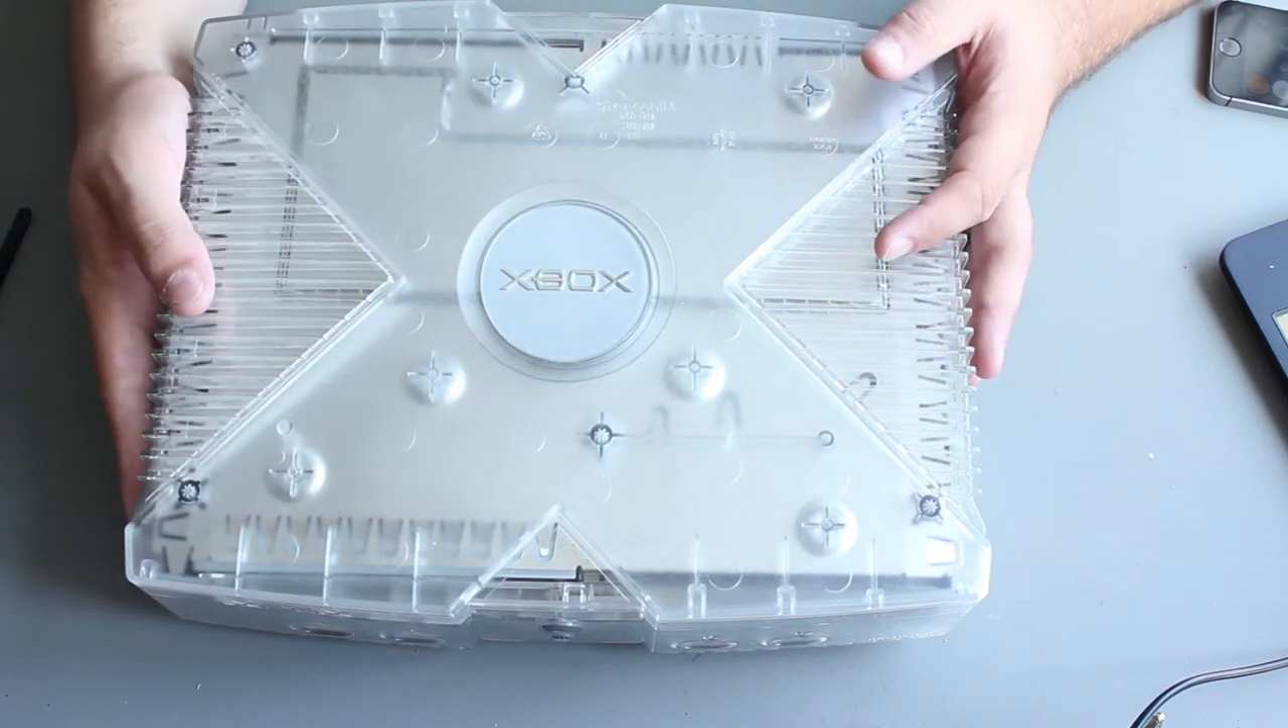And there we go our xbox is back together.